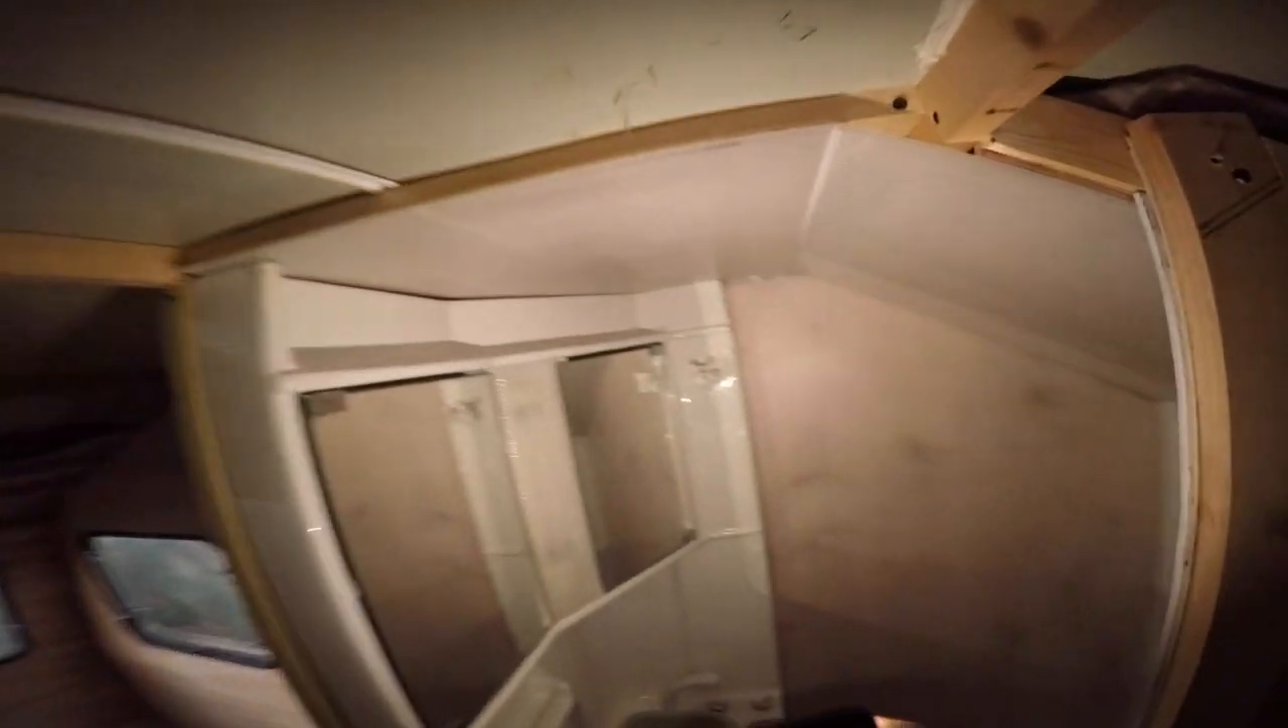So, the ceiling is in.